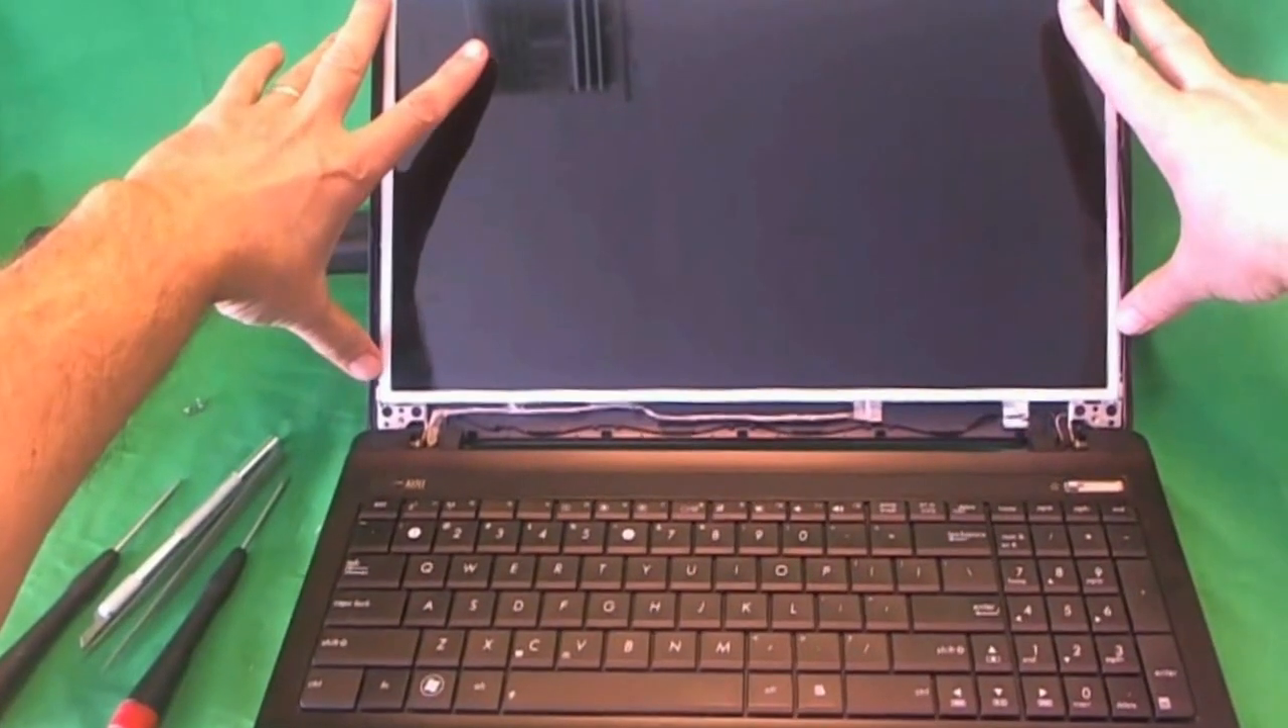Okay, the bezel is off and now the screen assembly is exposed.